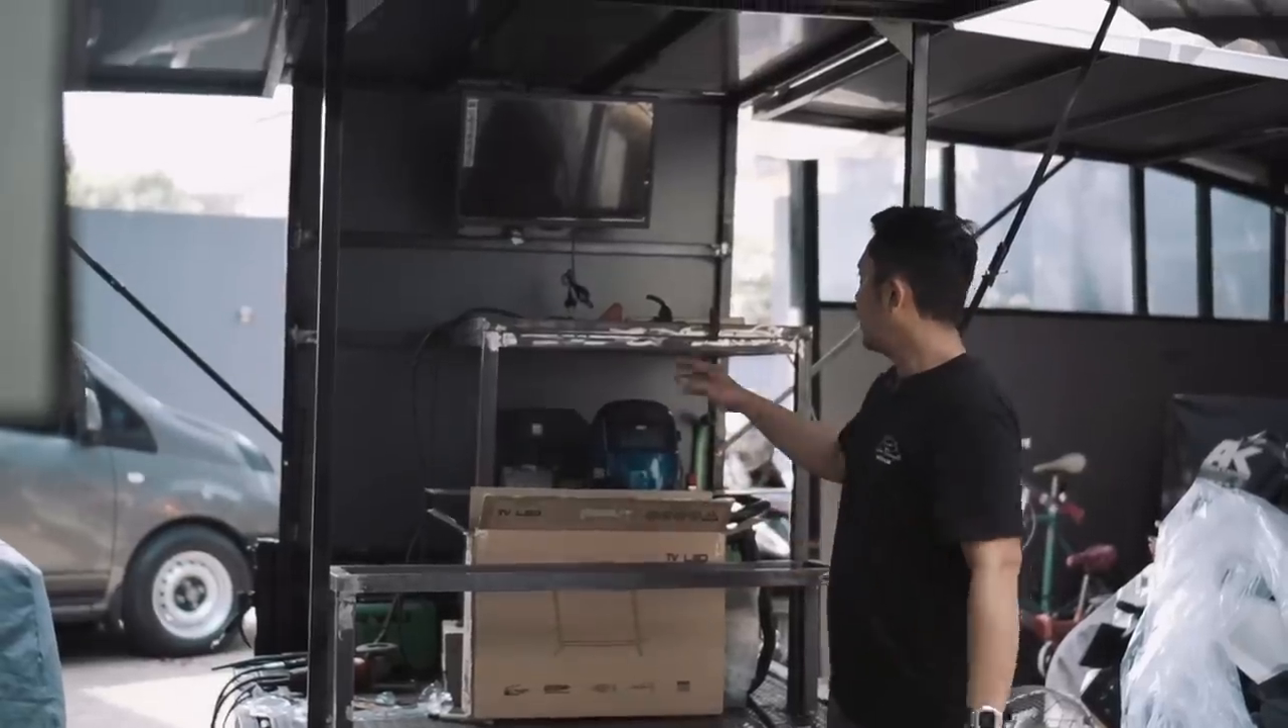Jadi bagian TV itu udah dipasang ya, di belakang.